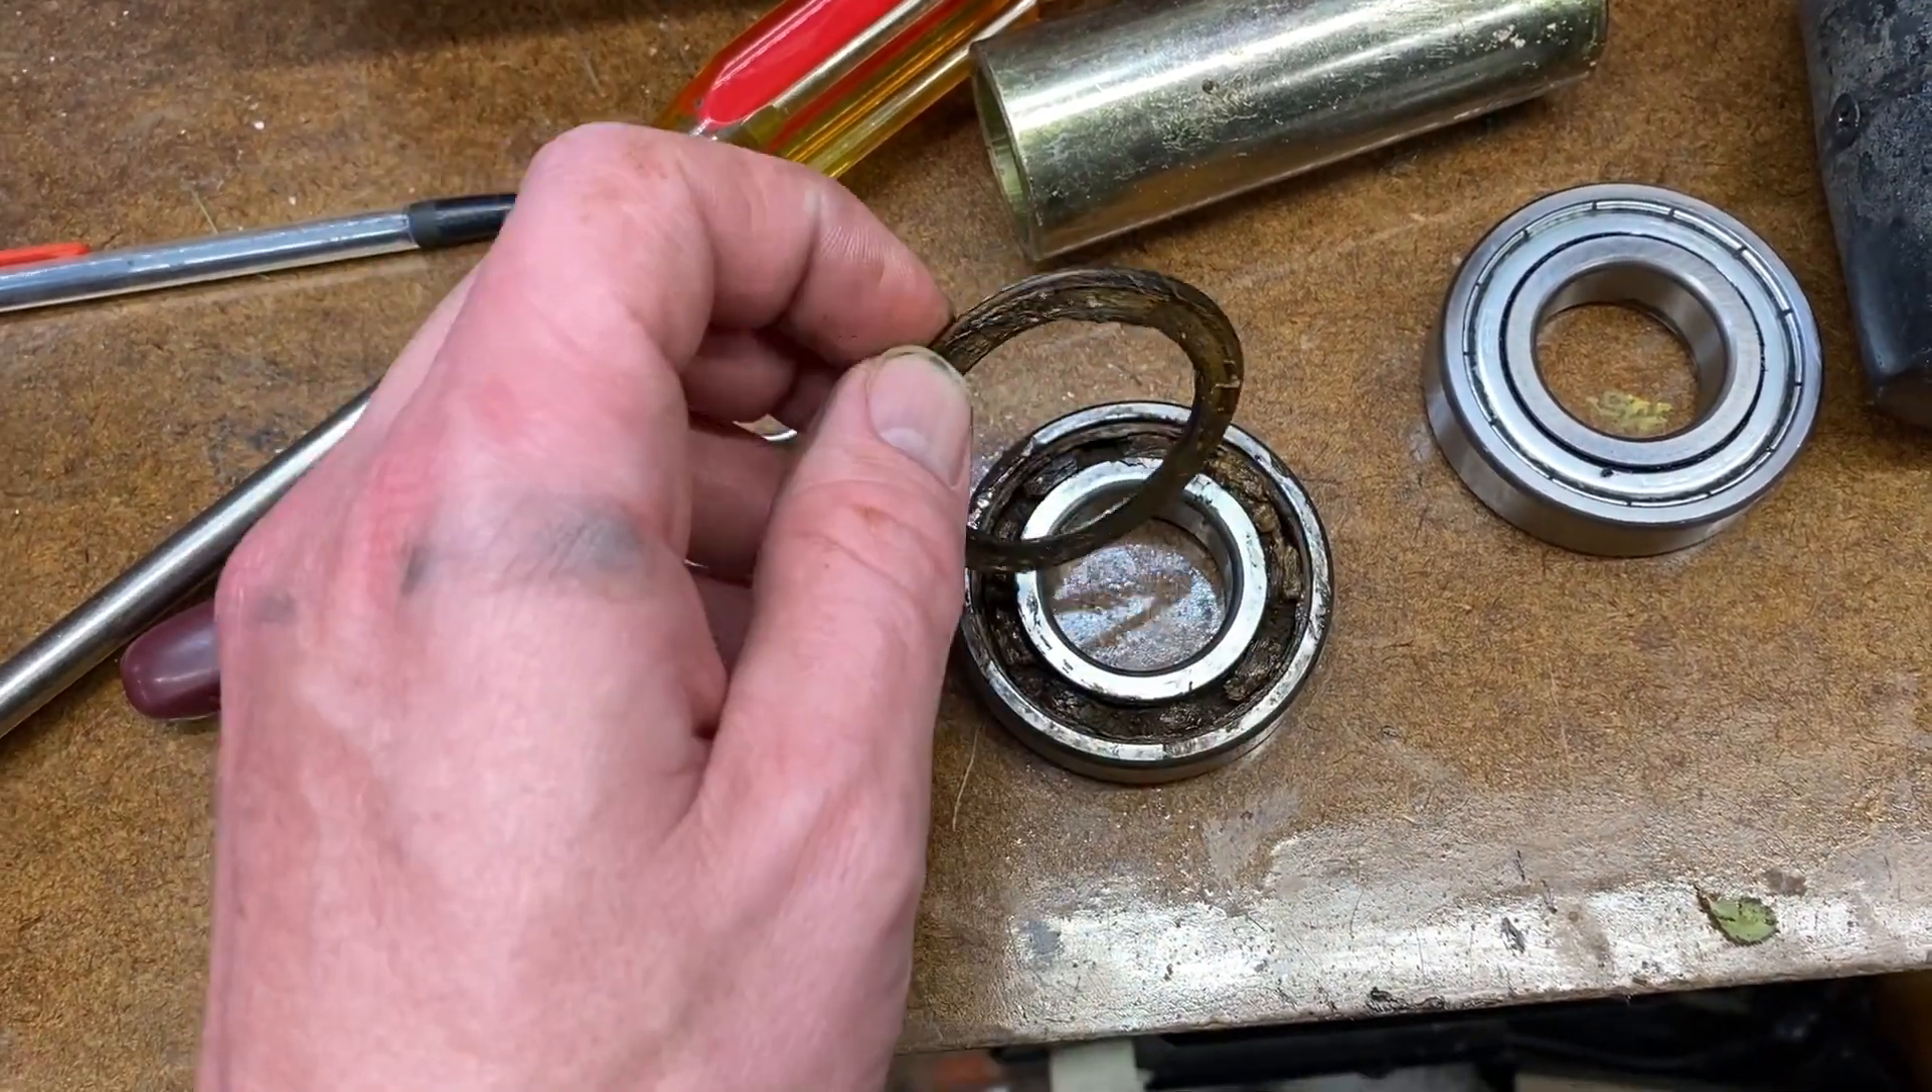I took out the rubber gasket, rubber seal.